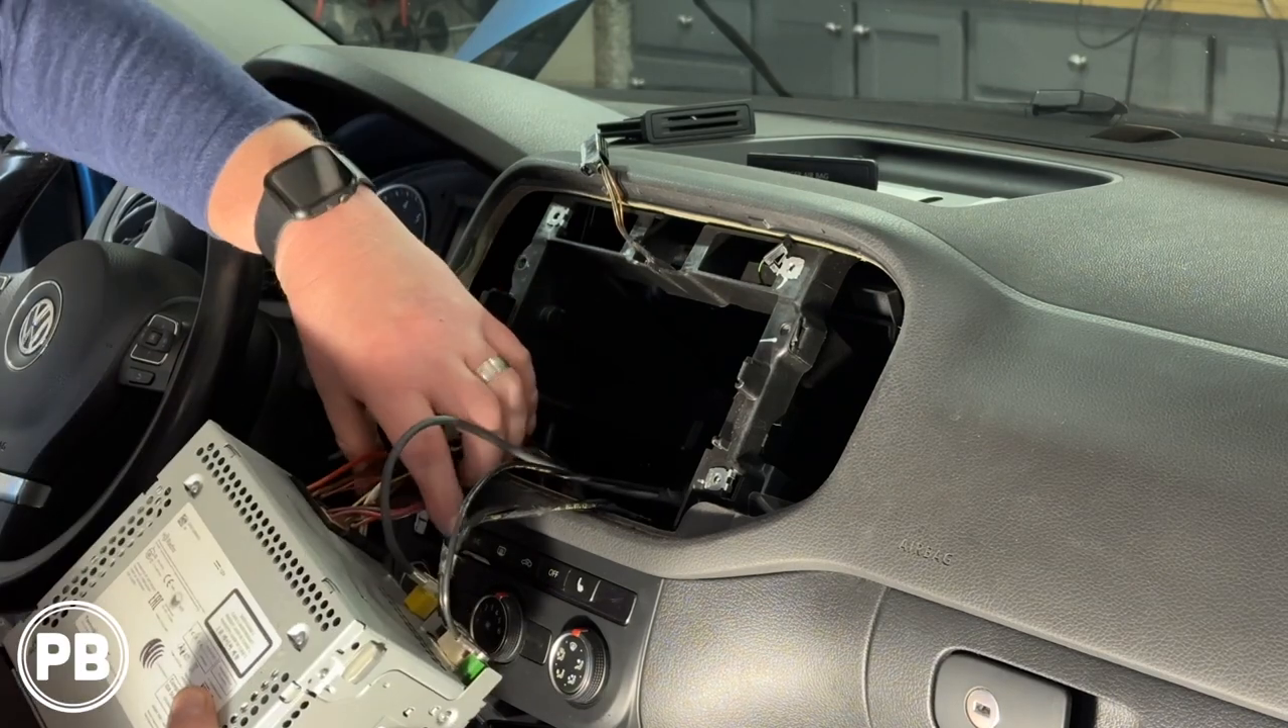Now, with those four screws now removed, grab our radio, go ahead and slide it on out.